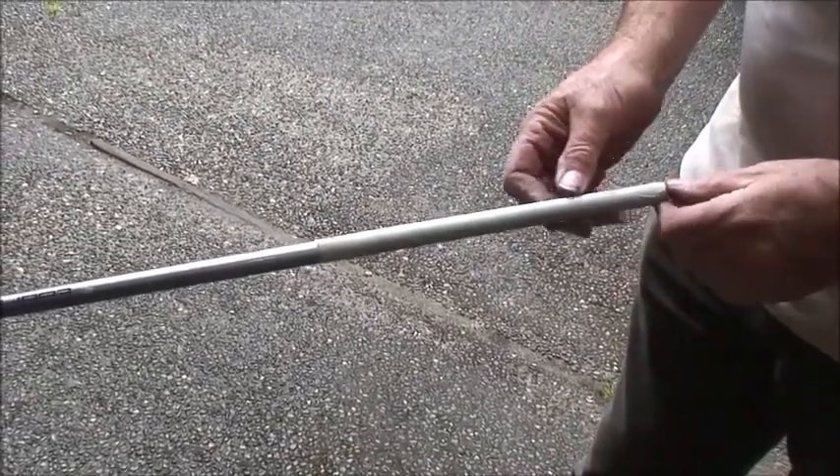And there you go. The old grip is off.